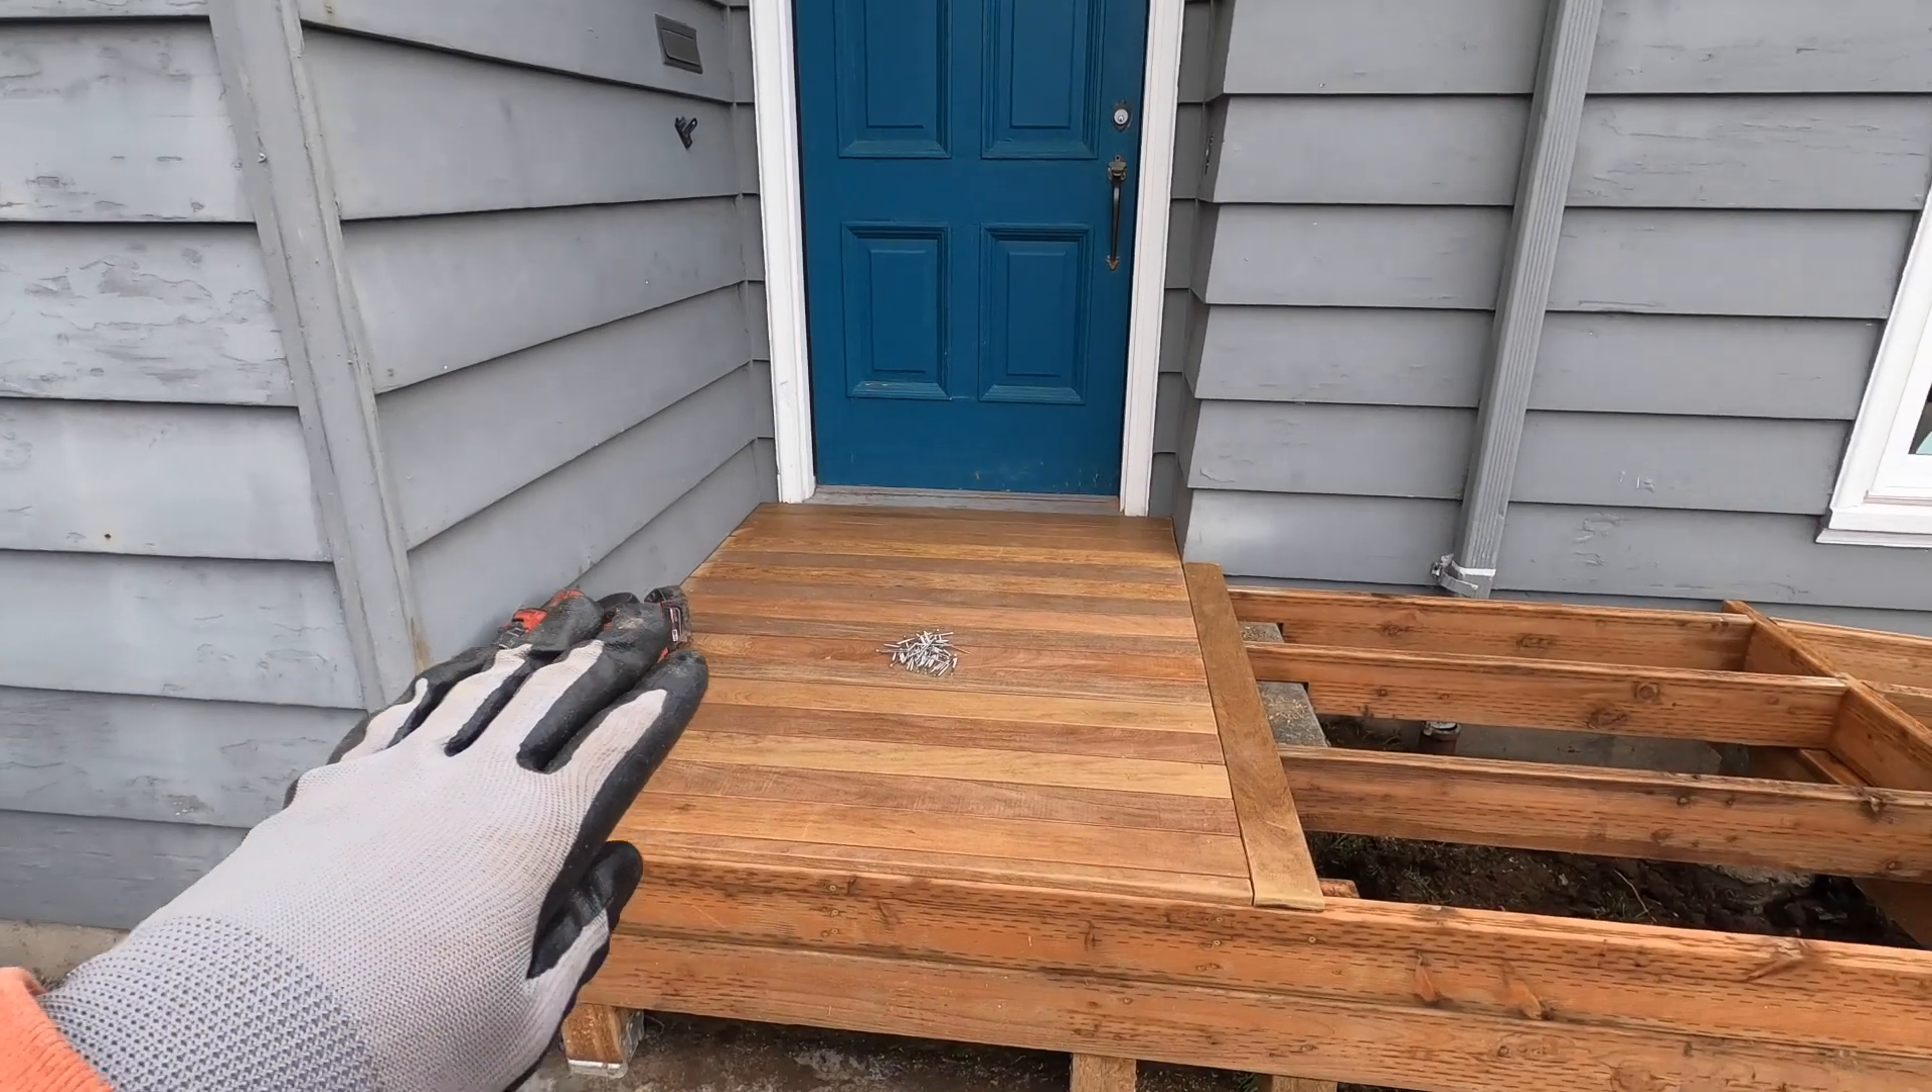I just laid down the first parts of the decking. I wanted to get this front door area set up.